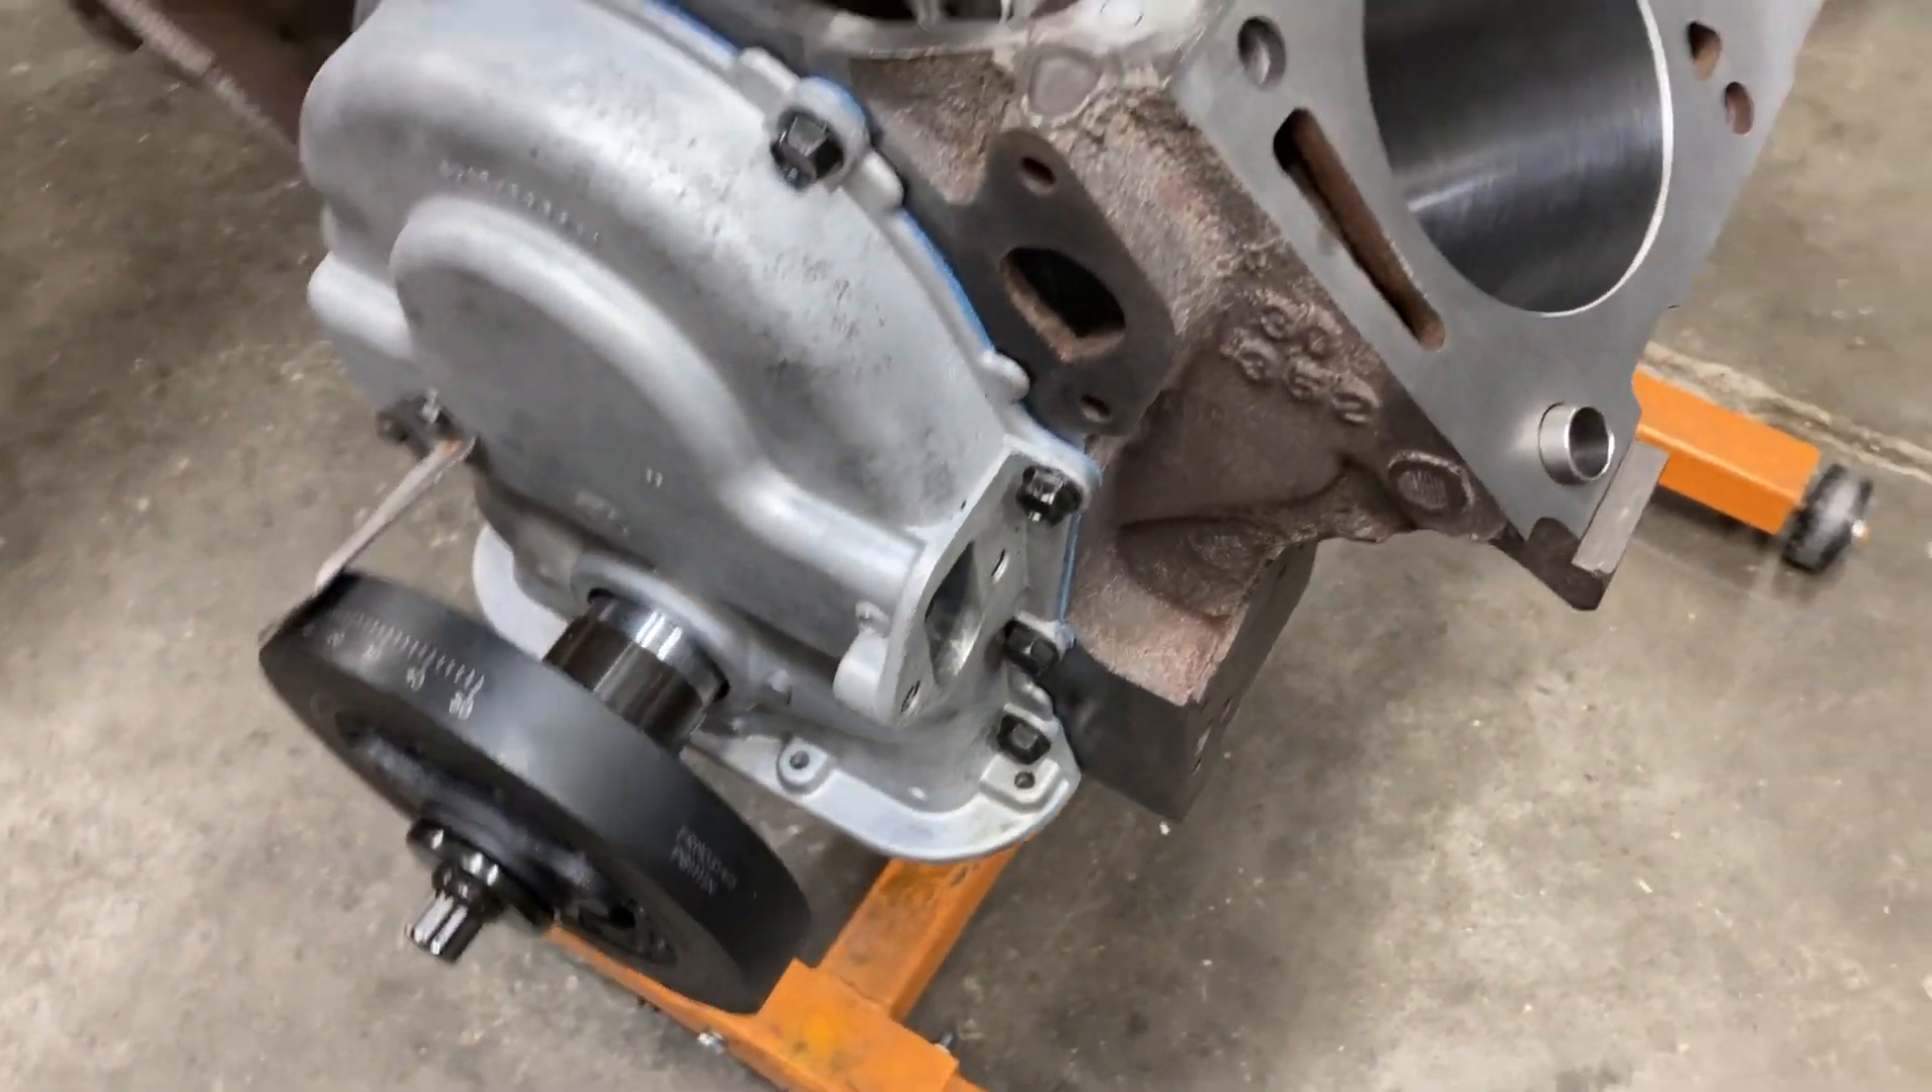Got the, uh, Powerbond harmonic balancer on, the pointer was off, uh, about a degree, so I fixed that. Timing cover's on, crank is in, and ready to go.